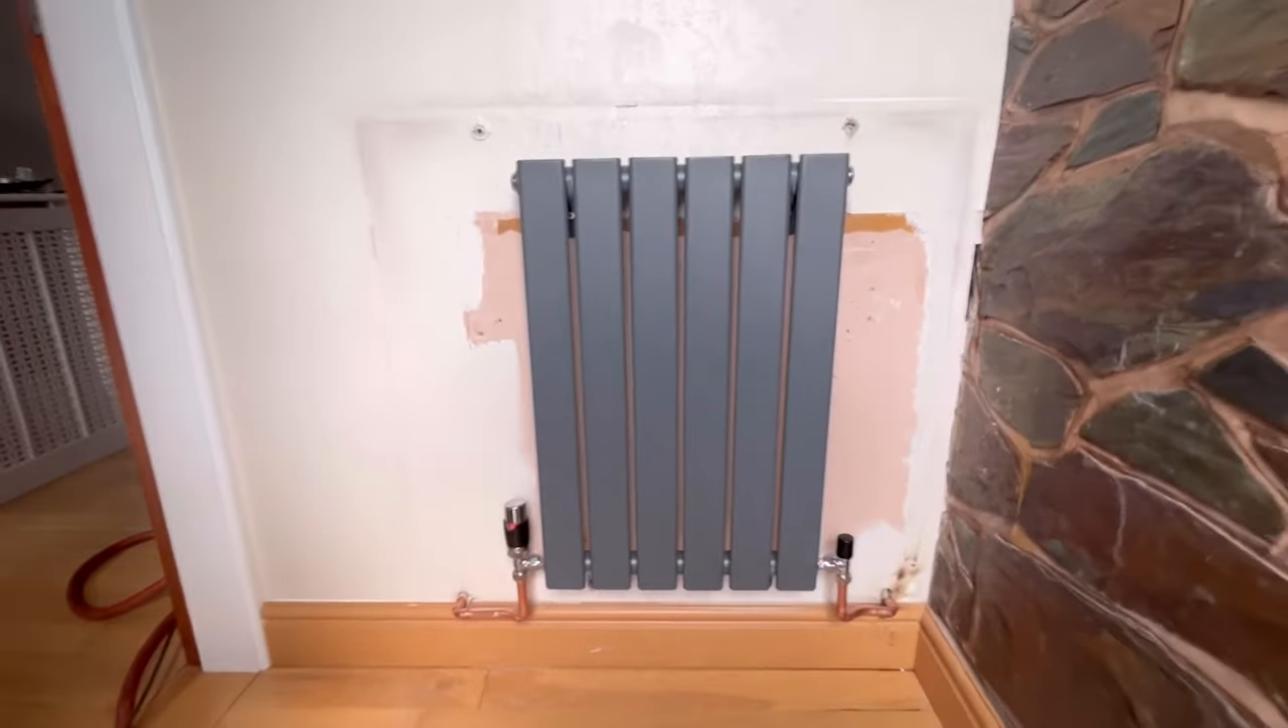So i've had a bit of tidy up and there you go that's the radiator all in and done.